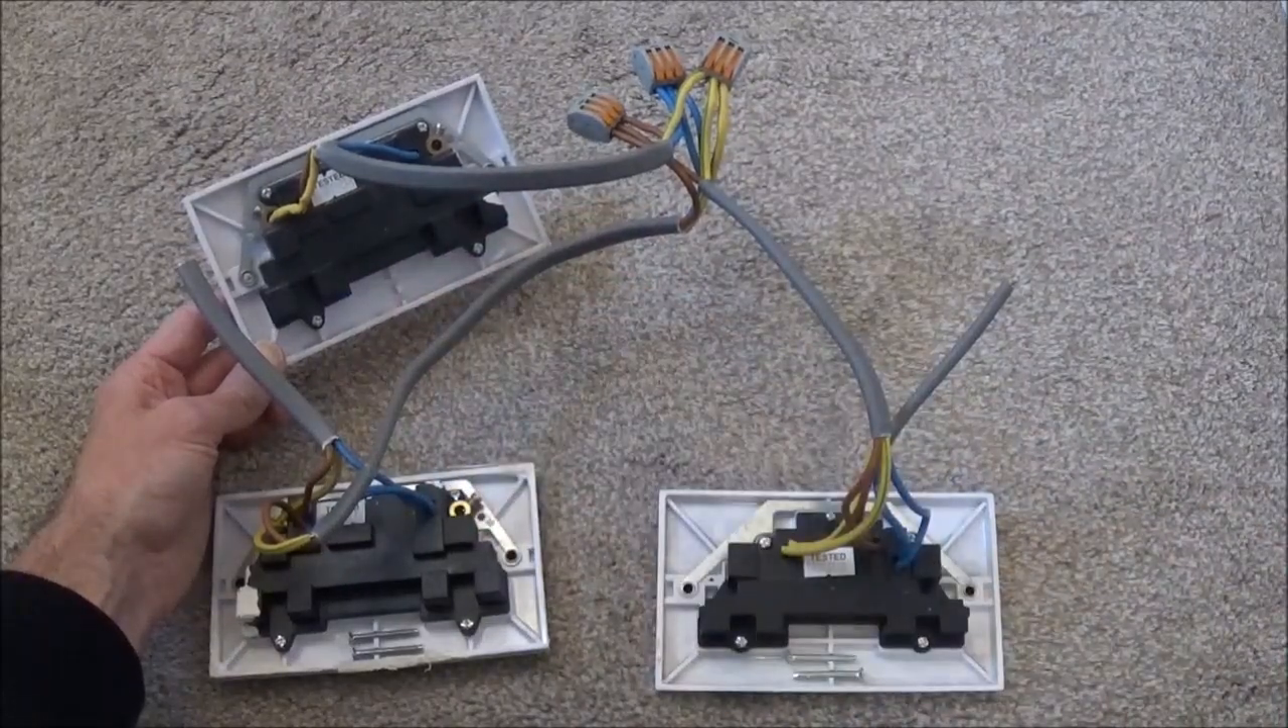But by using these connector blocks we've added this additional socket here so there is now one extra socket added to your ring circuit.